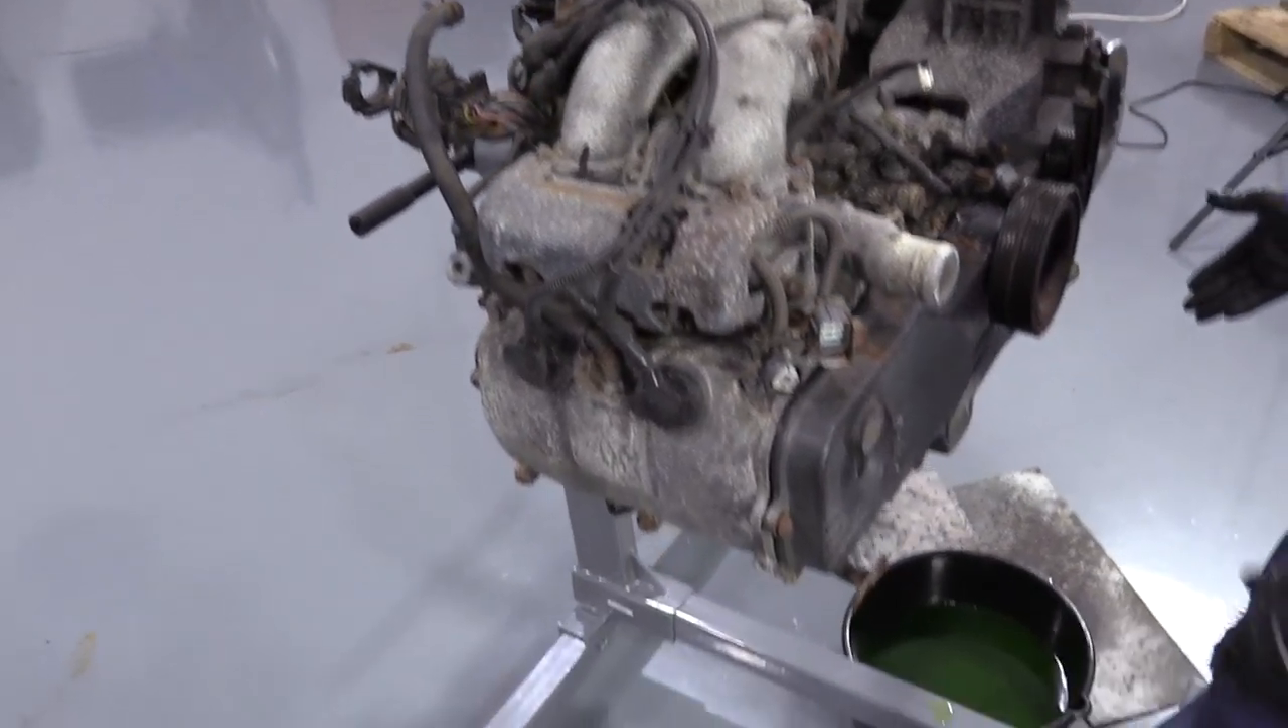So now the engine's on the stand.